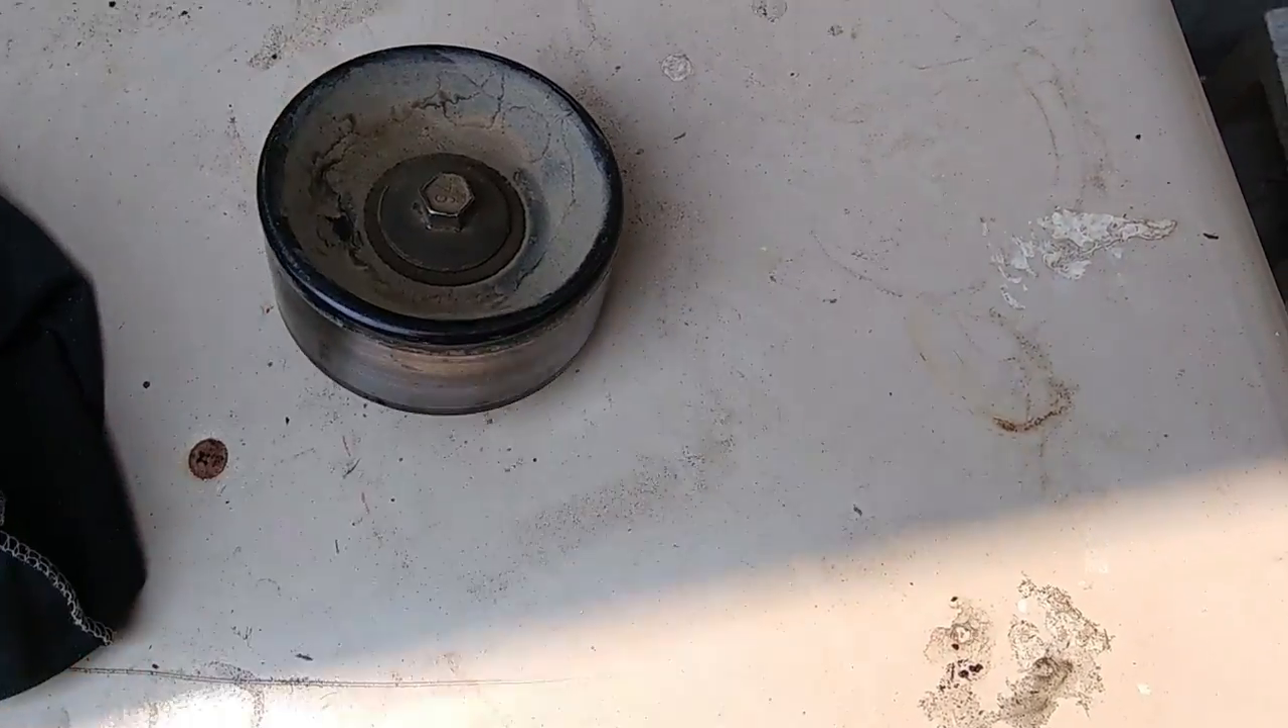And so, I've gone ahead and removed the idler pulley, which is right here.